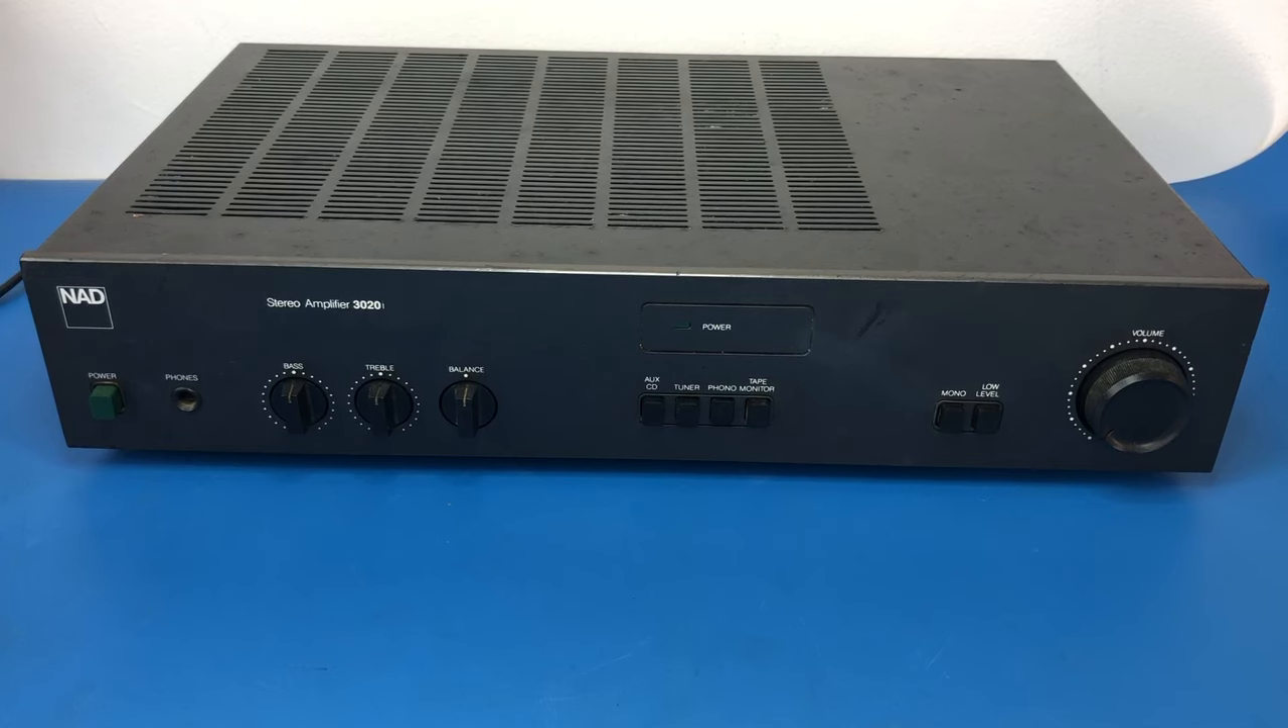So i've given this unit a good test on the bench and the covers are back on so i believe that this nad 3020i is now ready to give many more years of service.